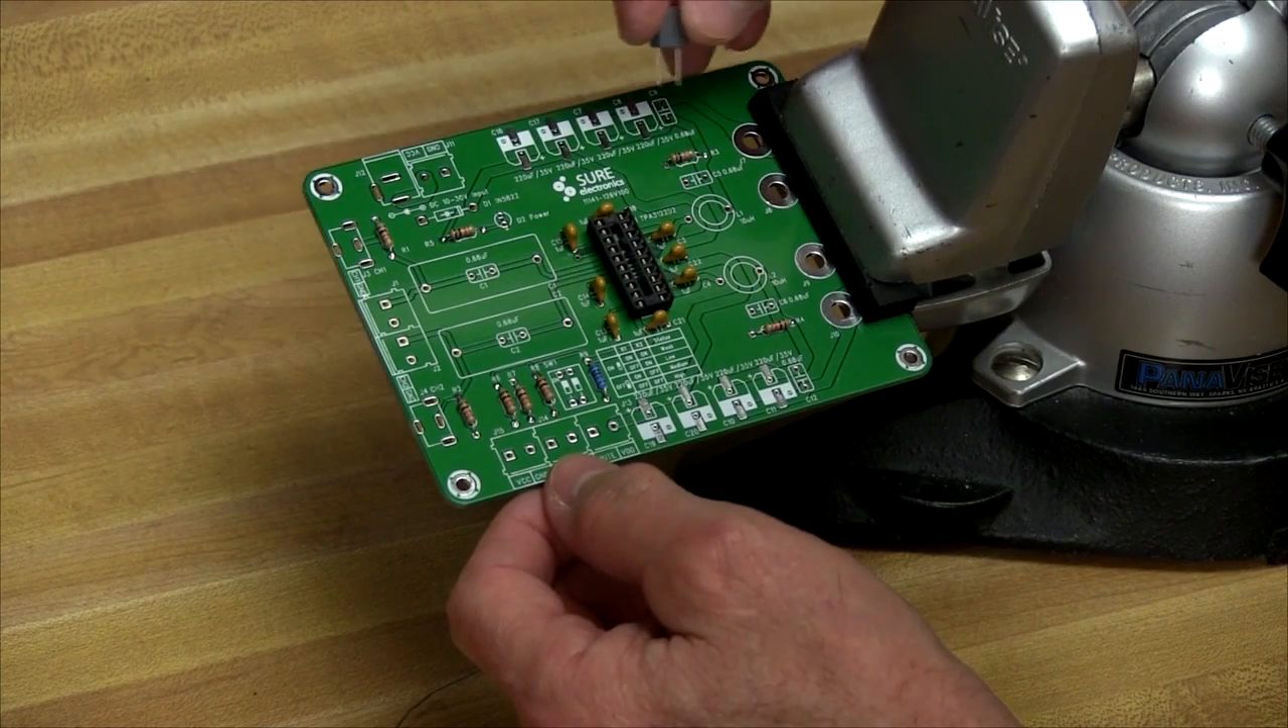Now that we've got the IC socket mounted, we've got some more capacitors.